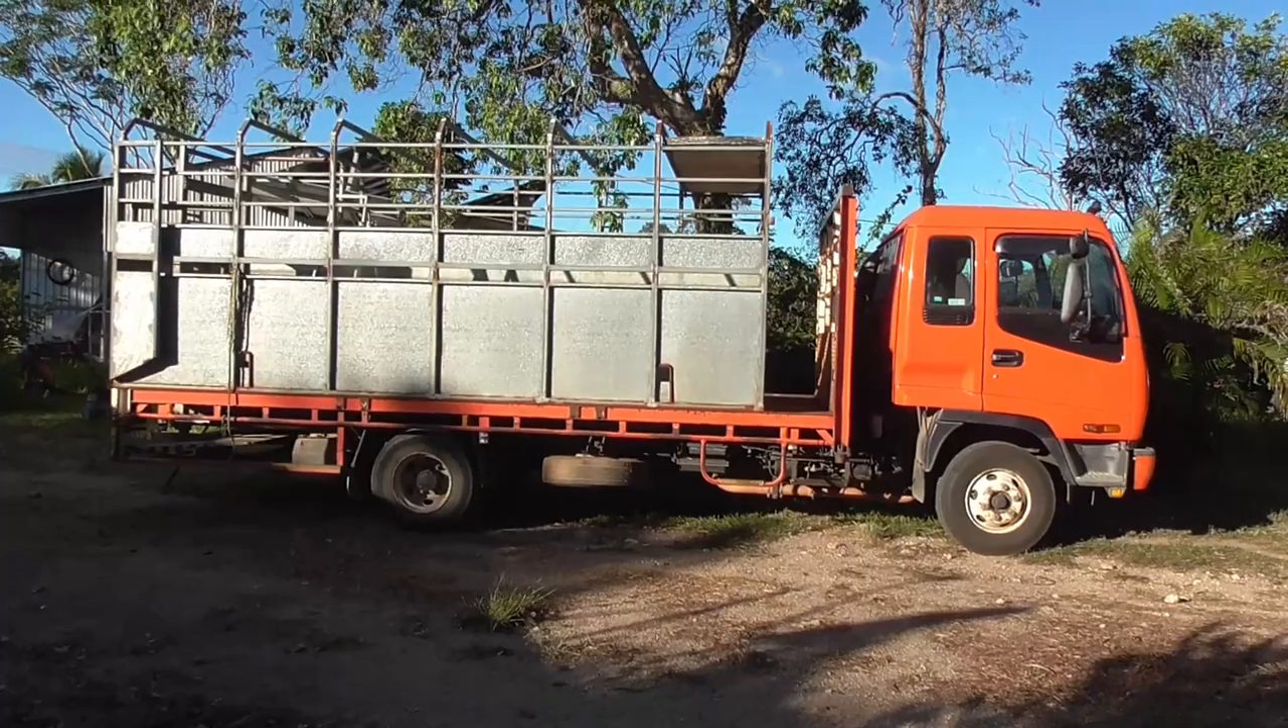And you can see that the crate is quite a bit shorter than the actual truck body, so I'm going to have to extend that and fix that up.